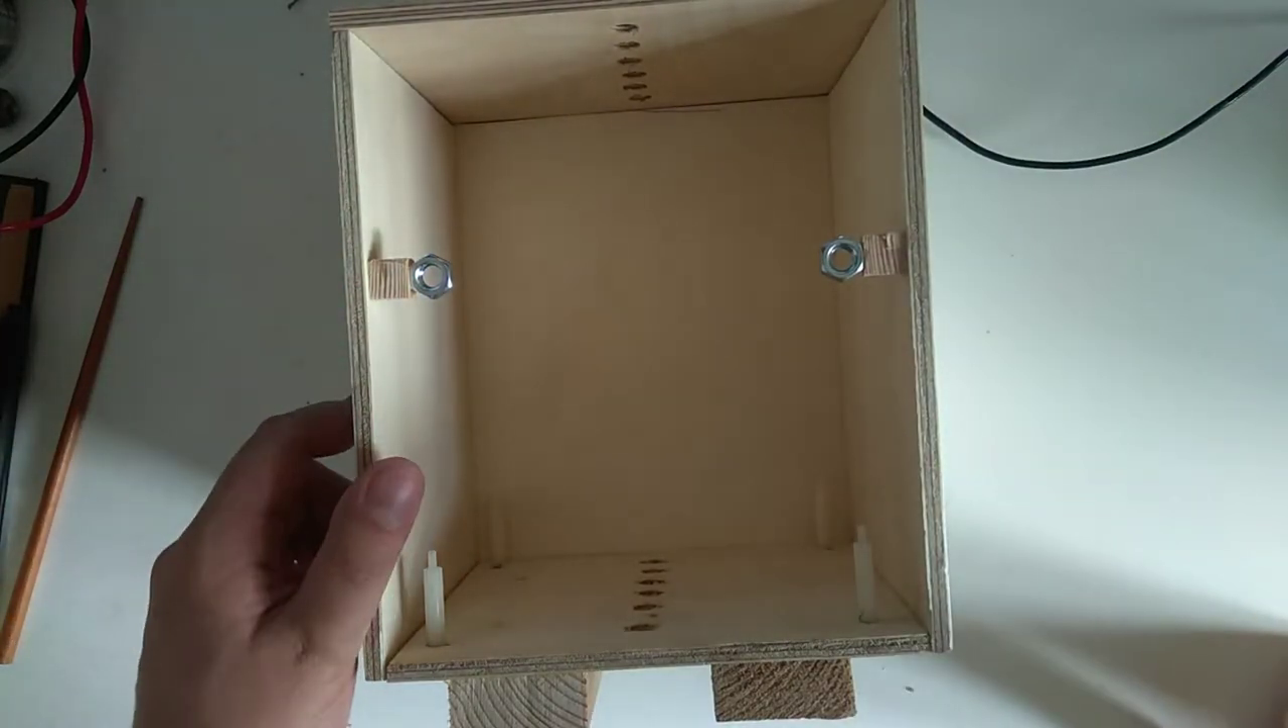Um, and also to hold the front in place, I glued two nuts in here.